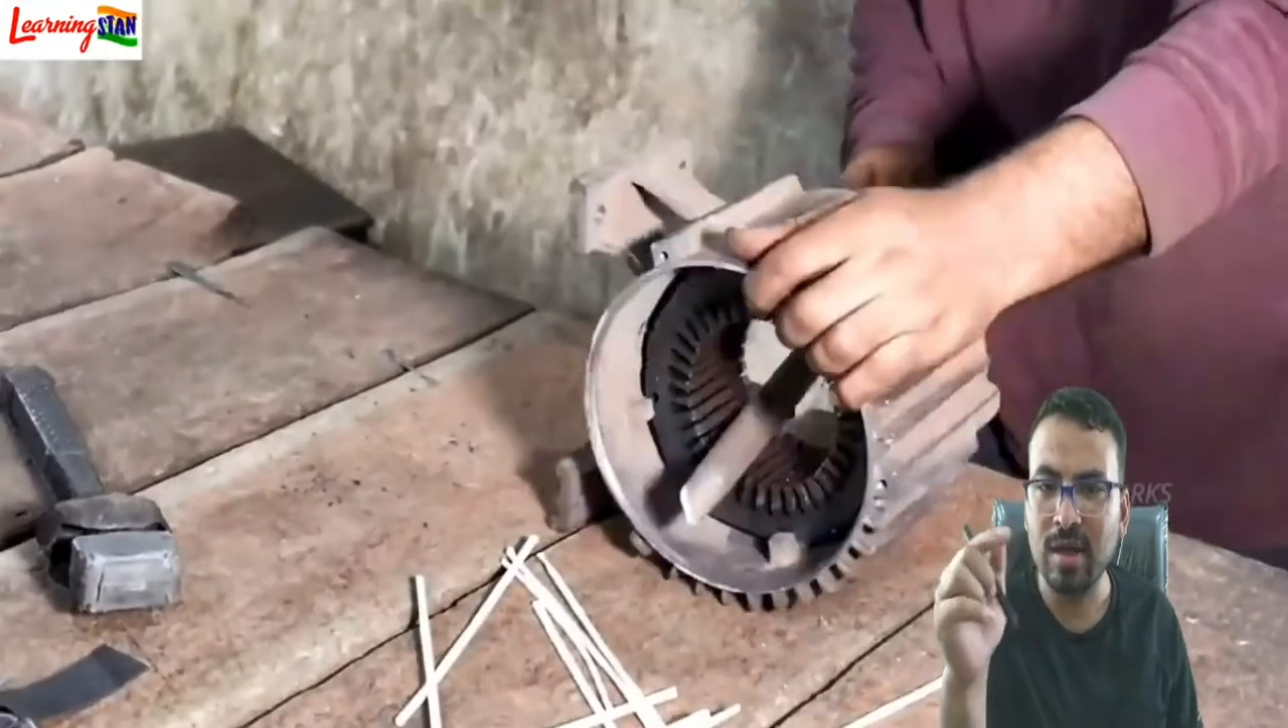आर्मेचर frame के अंदर fix हो चुका है अब बस इसमें हमें क्या करना है windings डालने है।